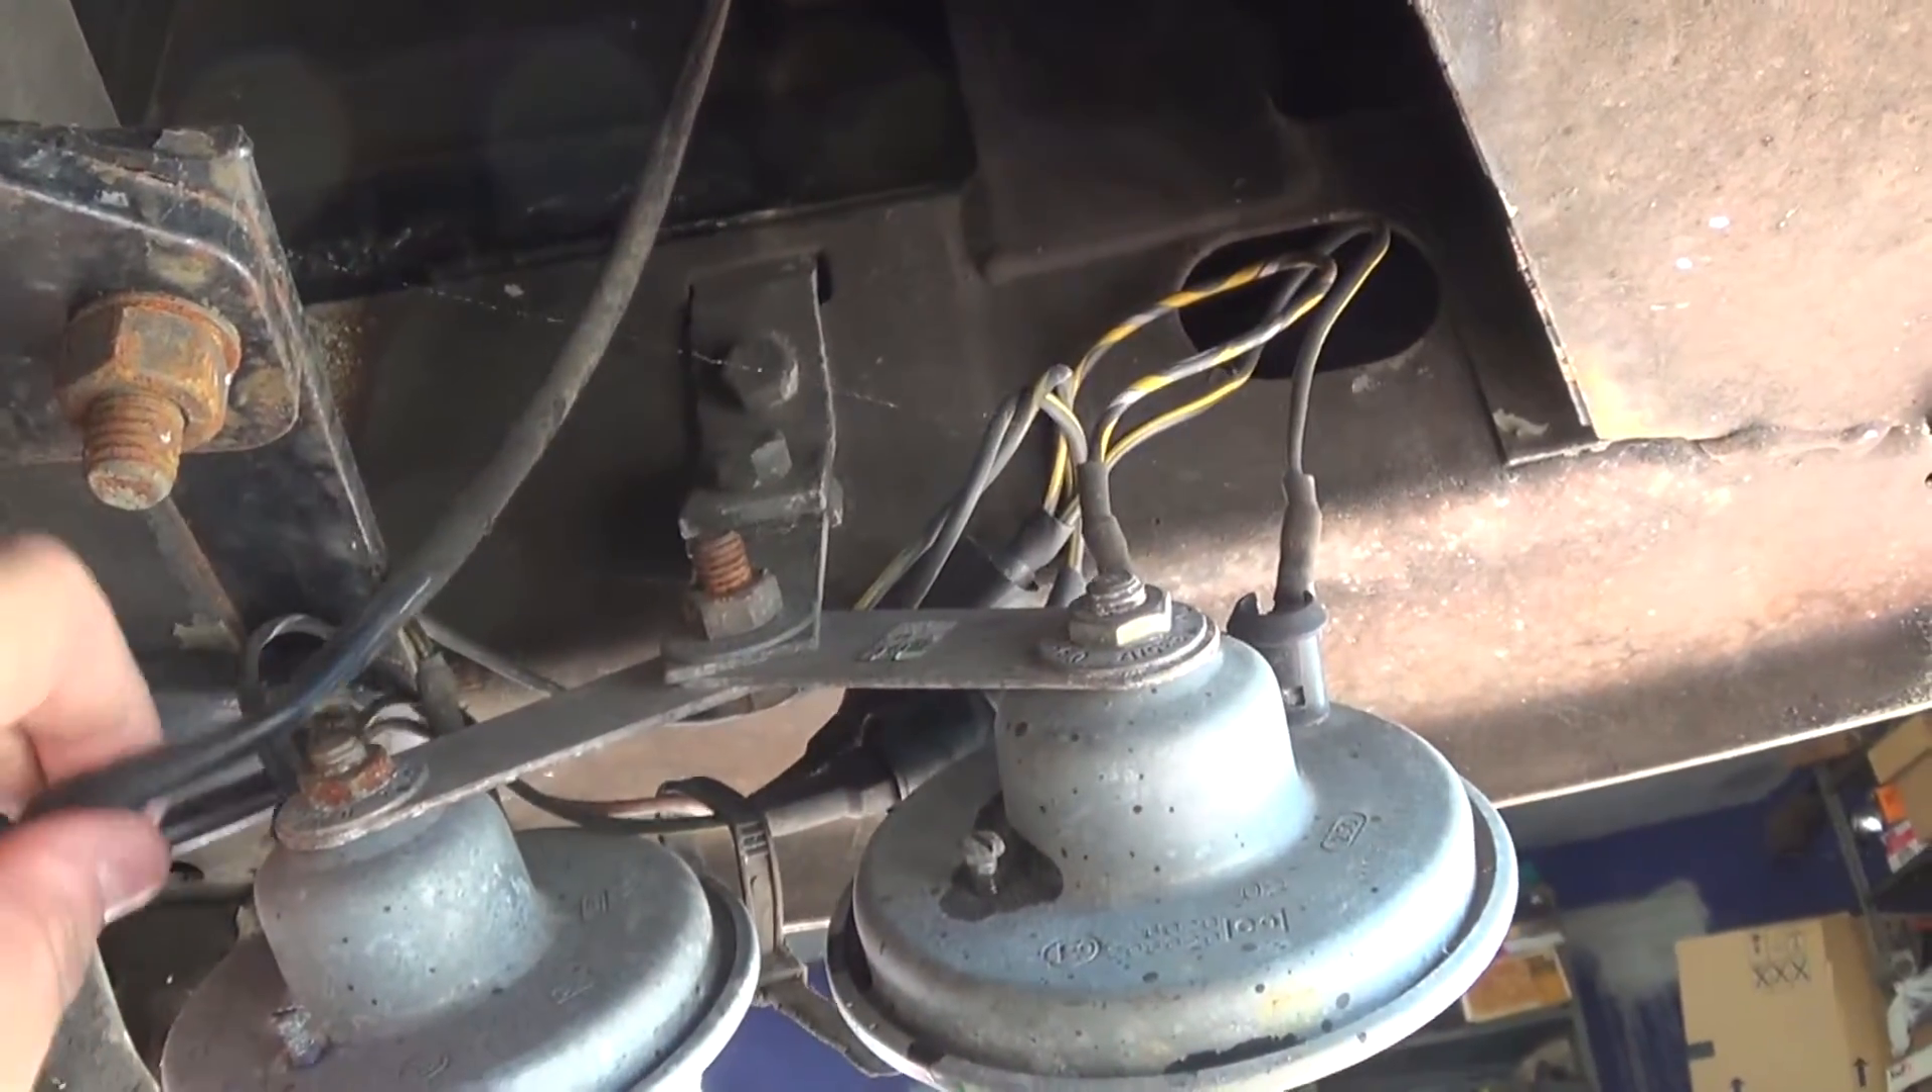Here you can see the dual tone horn hooked up to the original bracket.